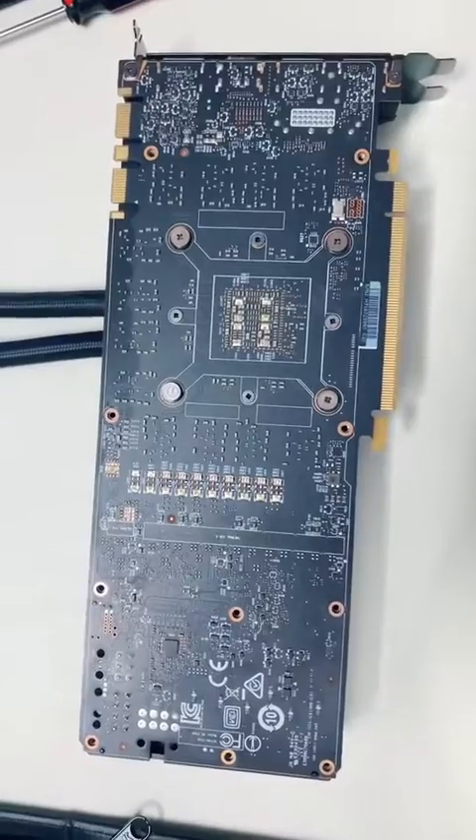So the back plate is off.